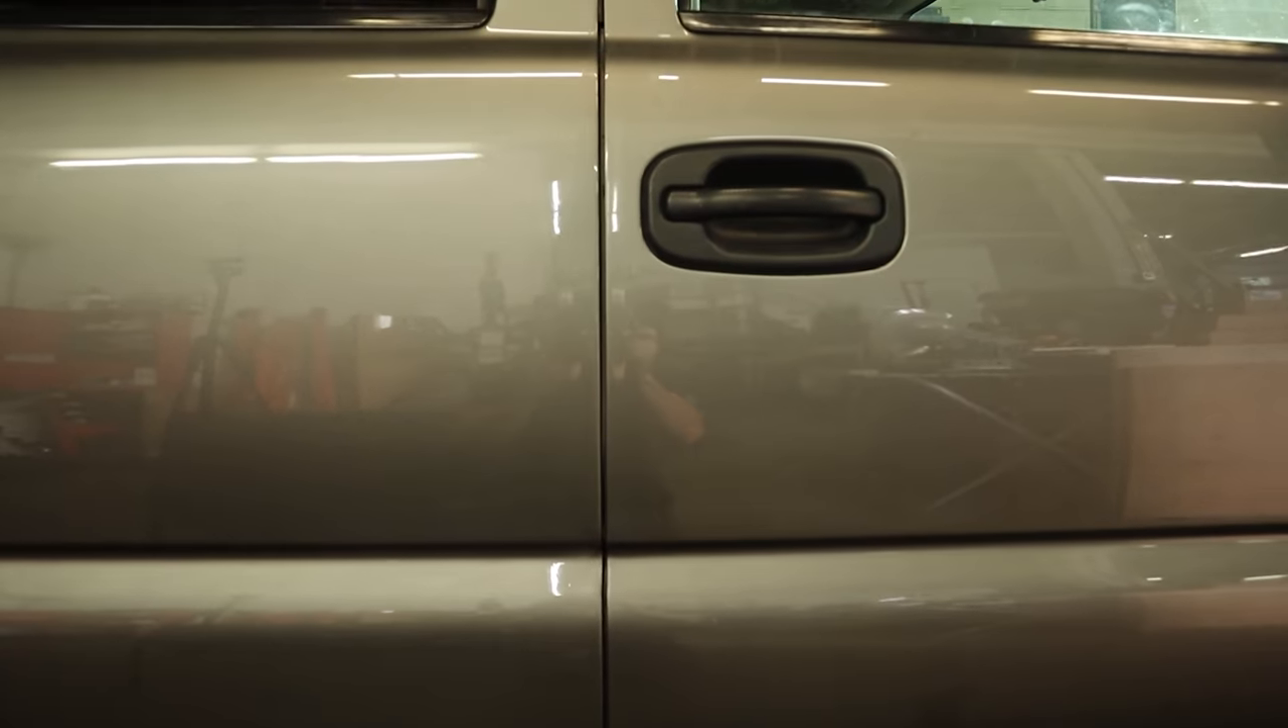And our gaps are looking good now.